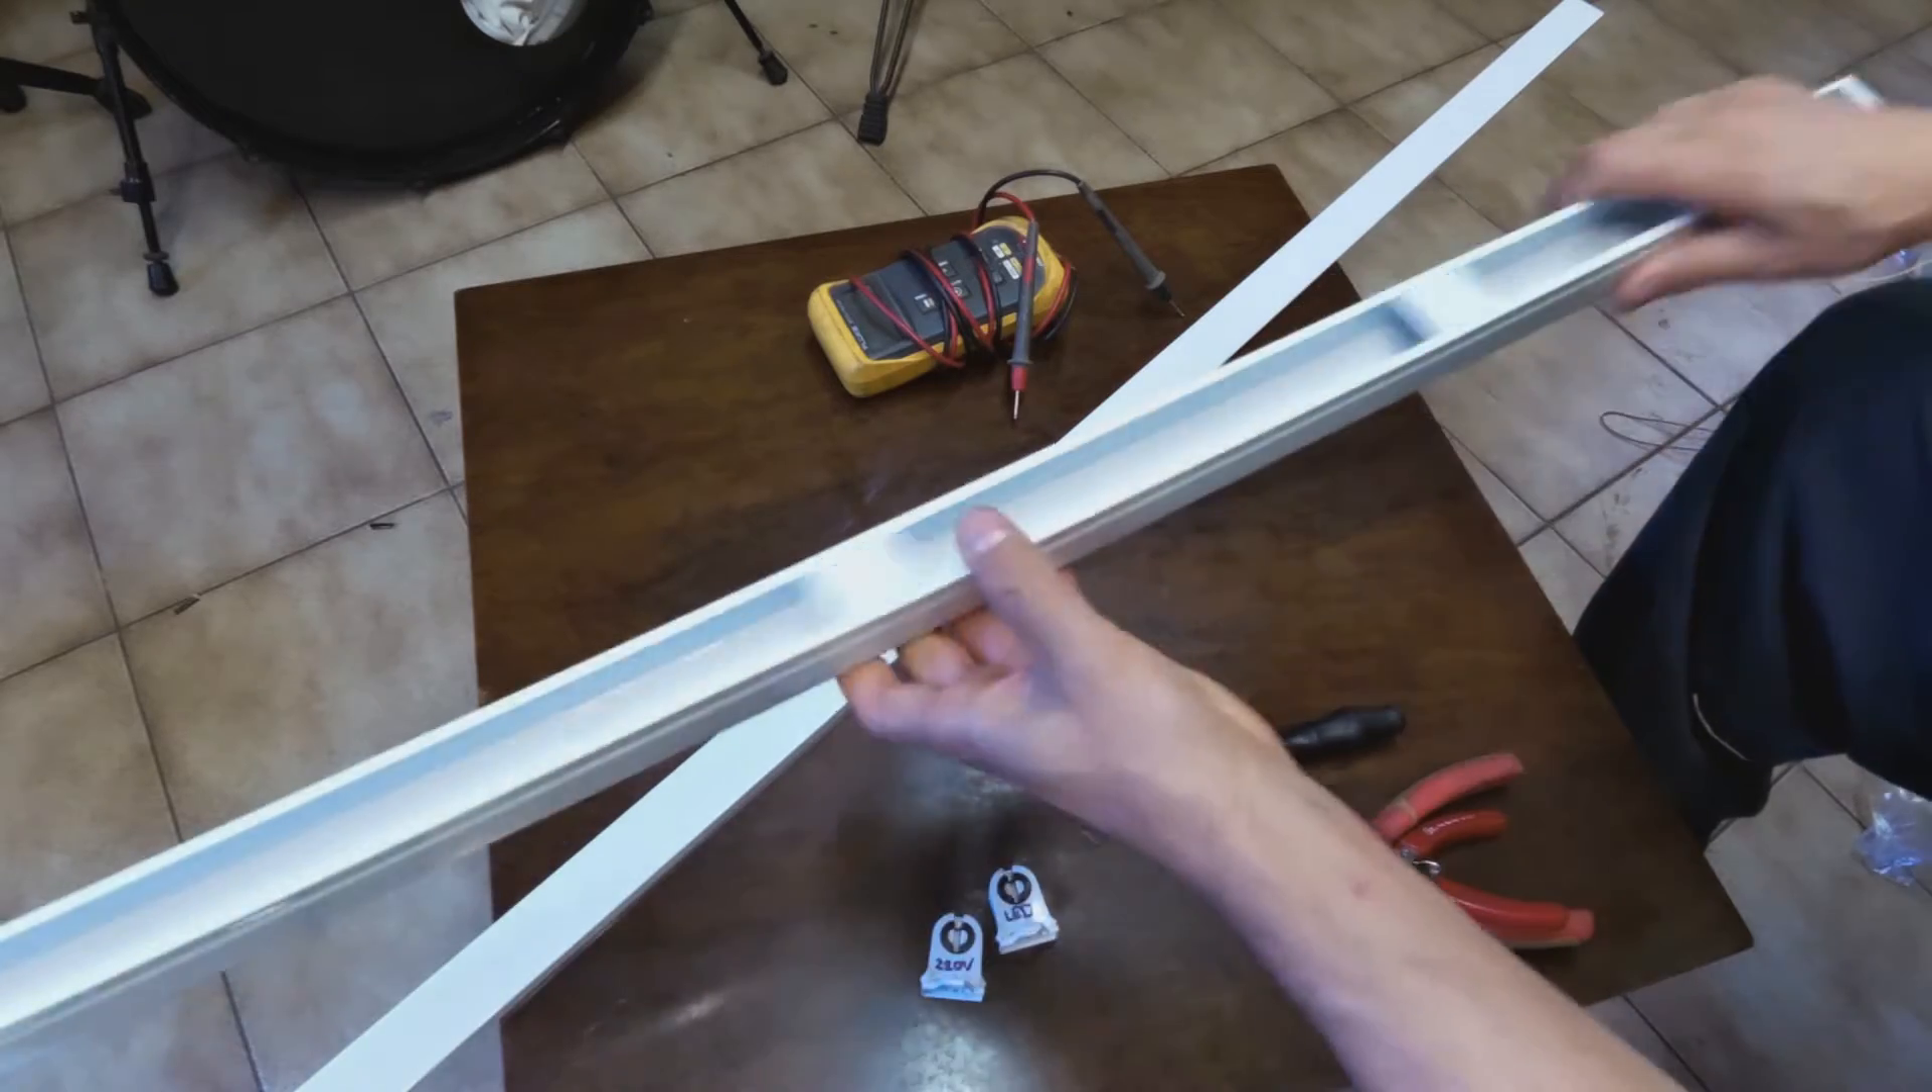So now I just have the housing itself as you can see there's nothing in here.